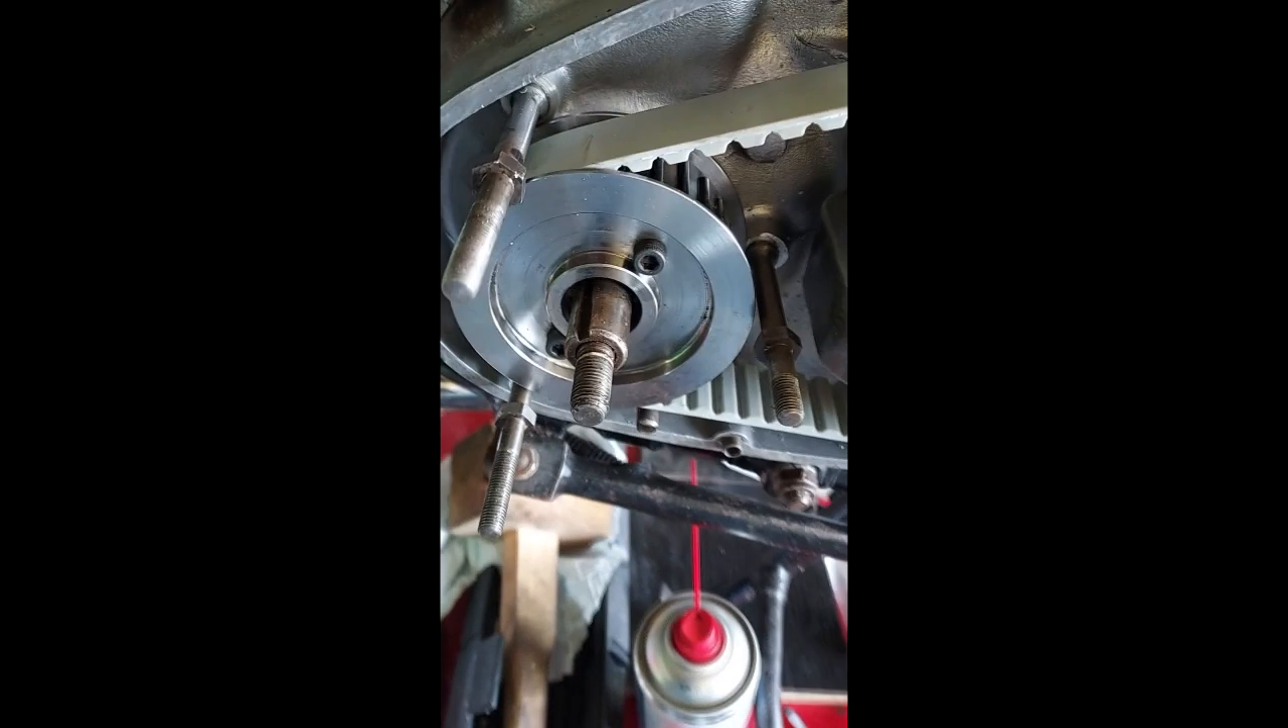Right, that's the front pulley back on again.